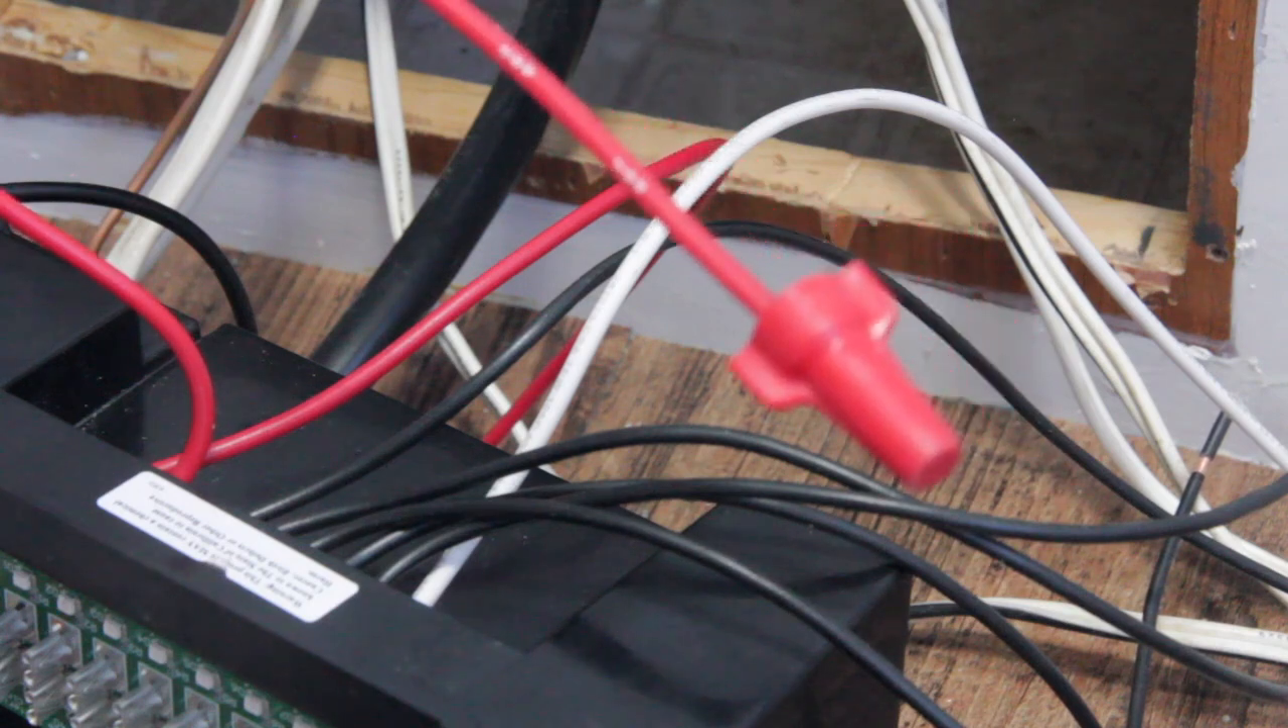The second red wire I have terminated because I'm not going to use this.